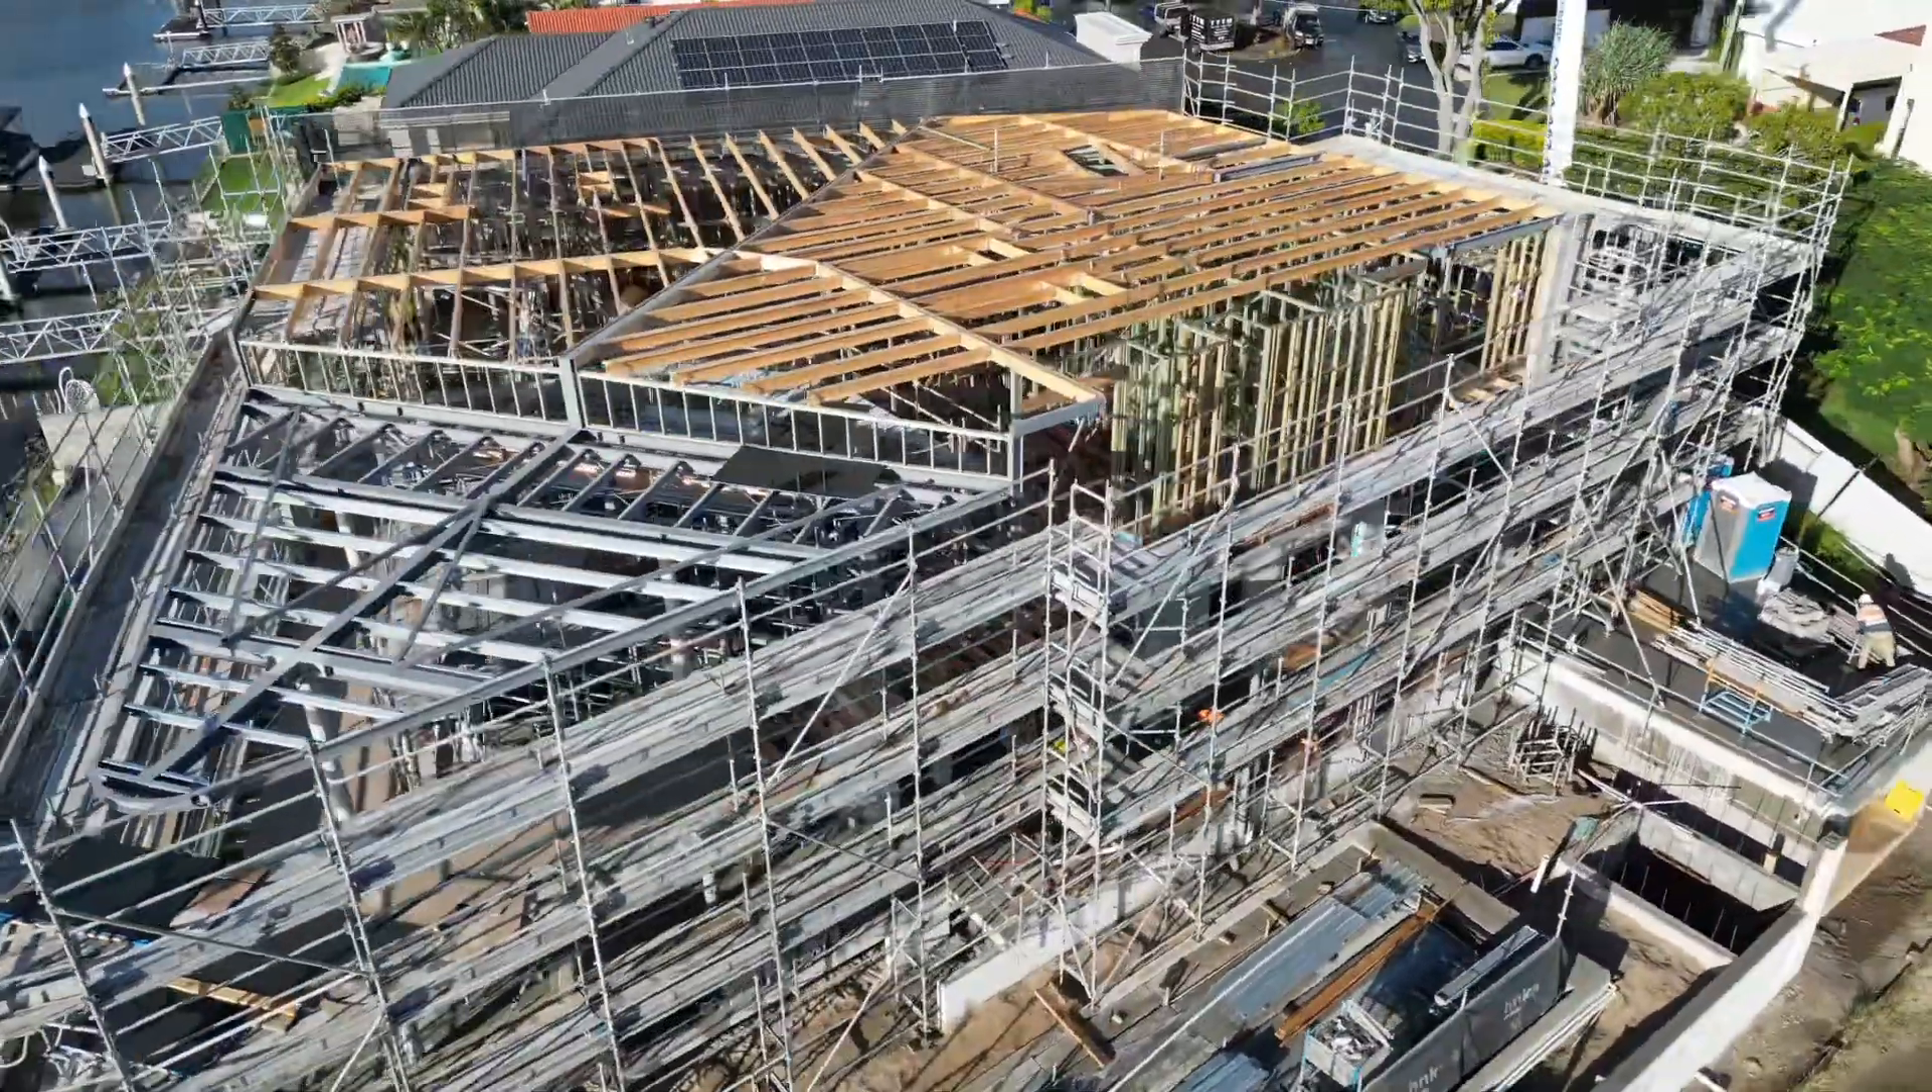The roof trusses have all been put in place, probably got that wording wrong. Anyway, the roofing beams are in place.